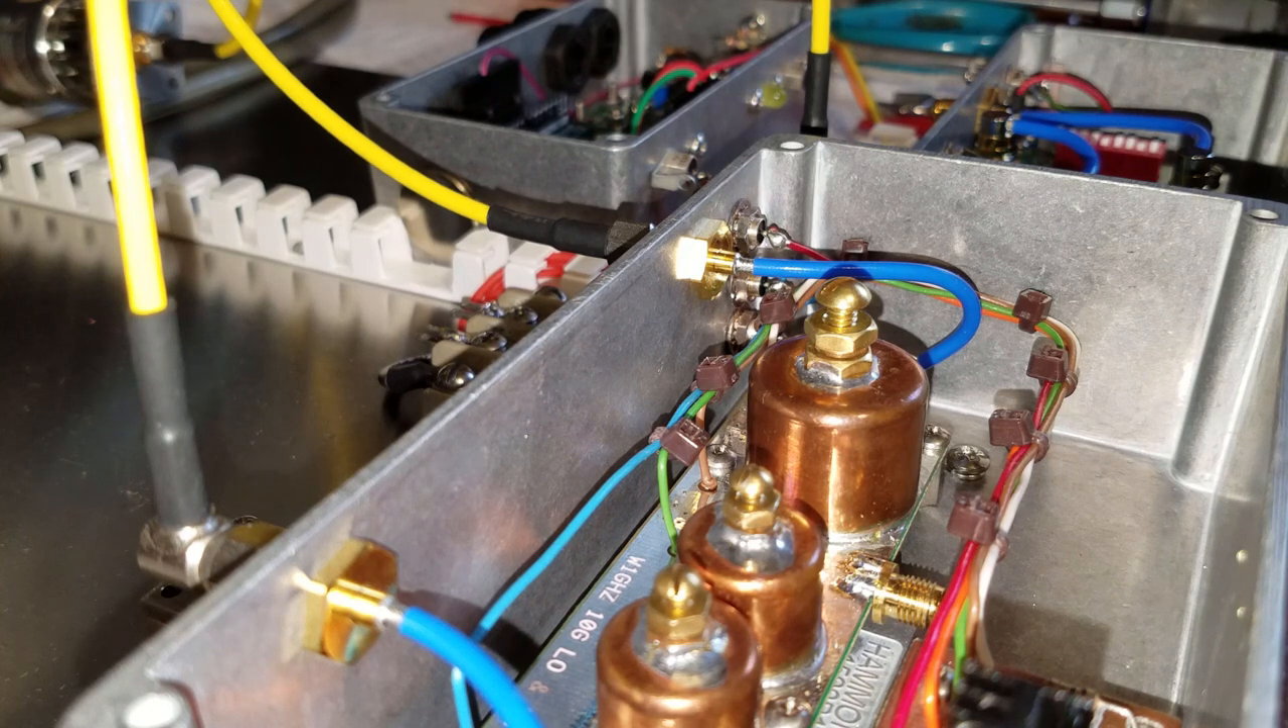So this is a kind of a finished um personal beacon board here now all installed in a box and uh and more or less operational.